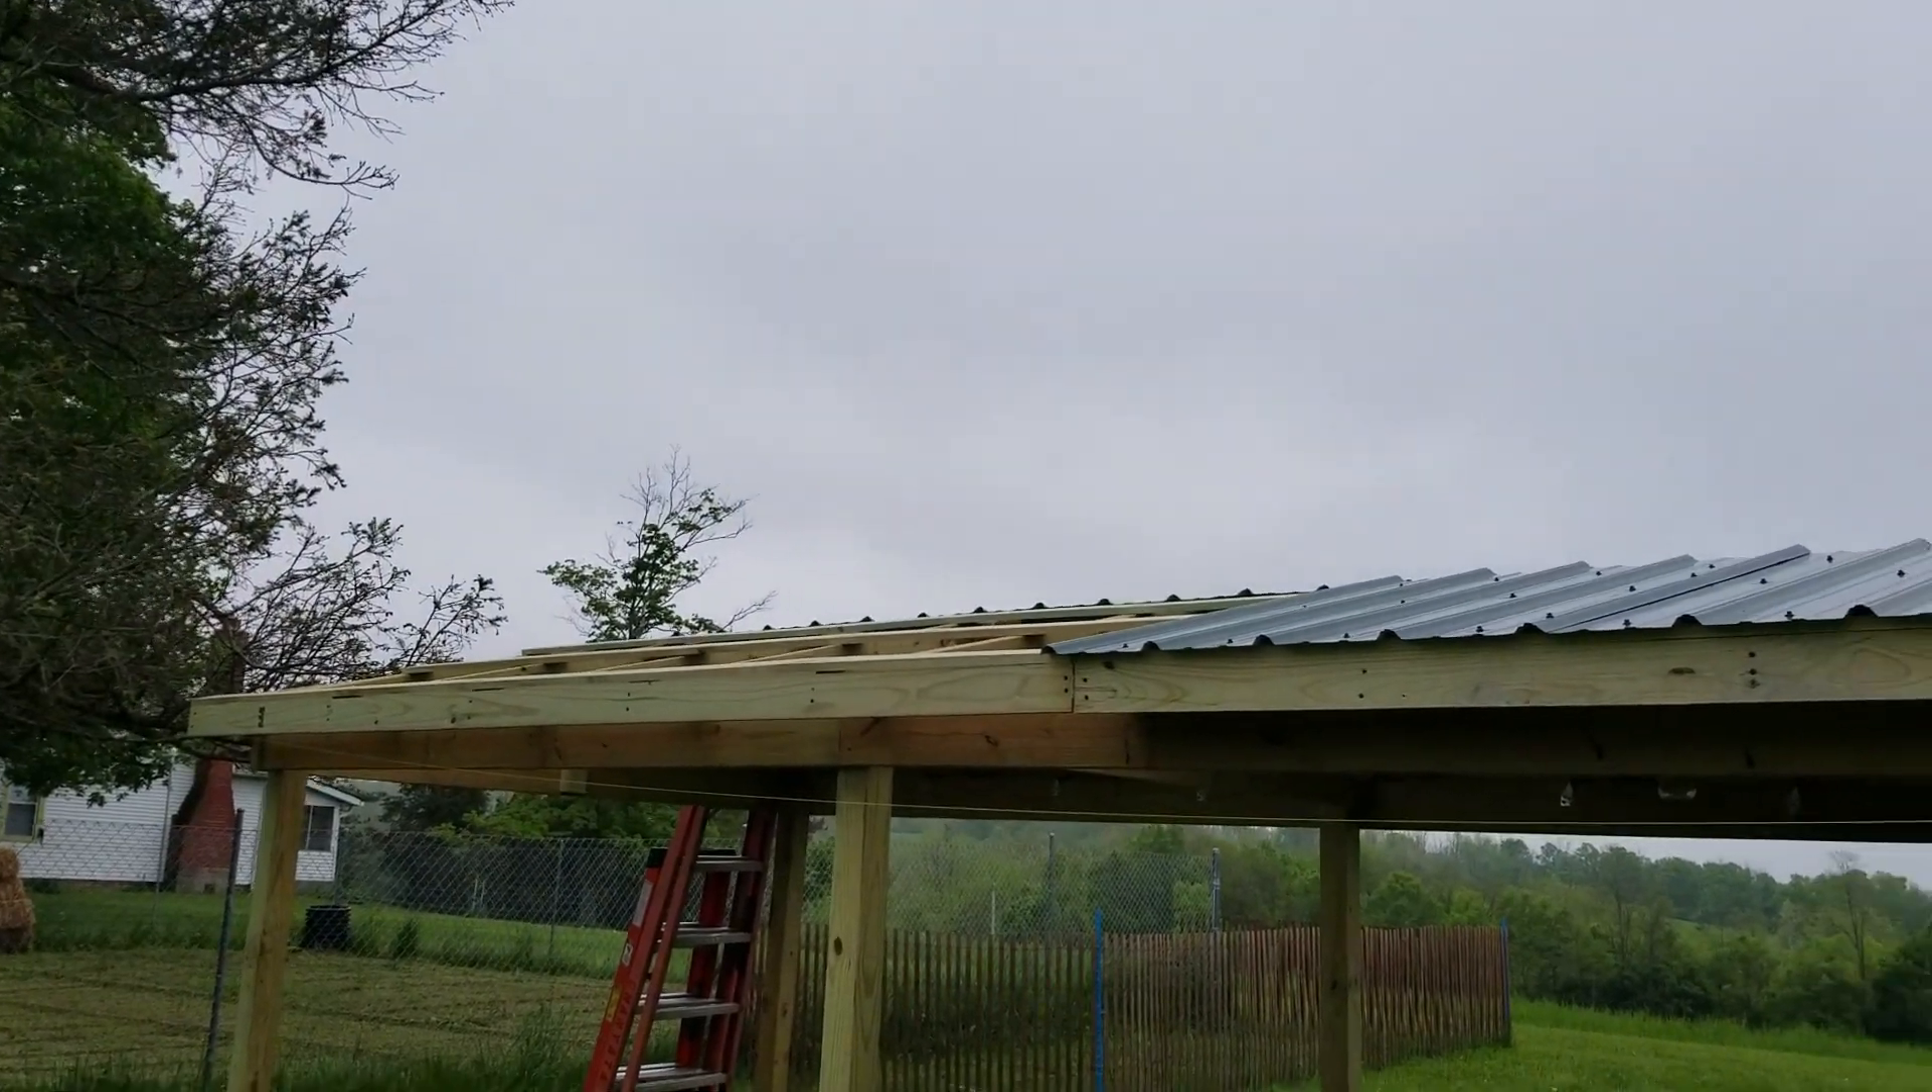We got the first four panels up. So there's going to be three more that are going to go there.